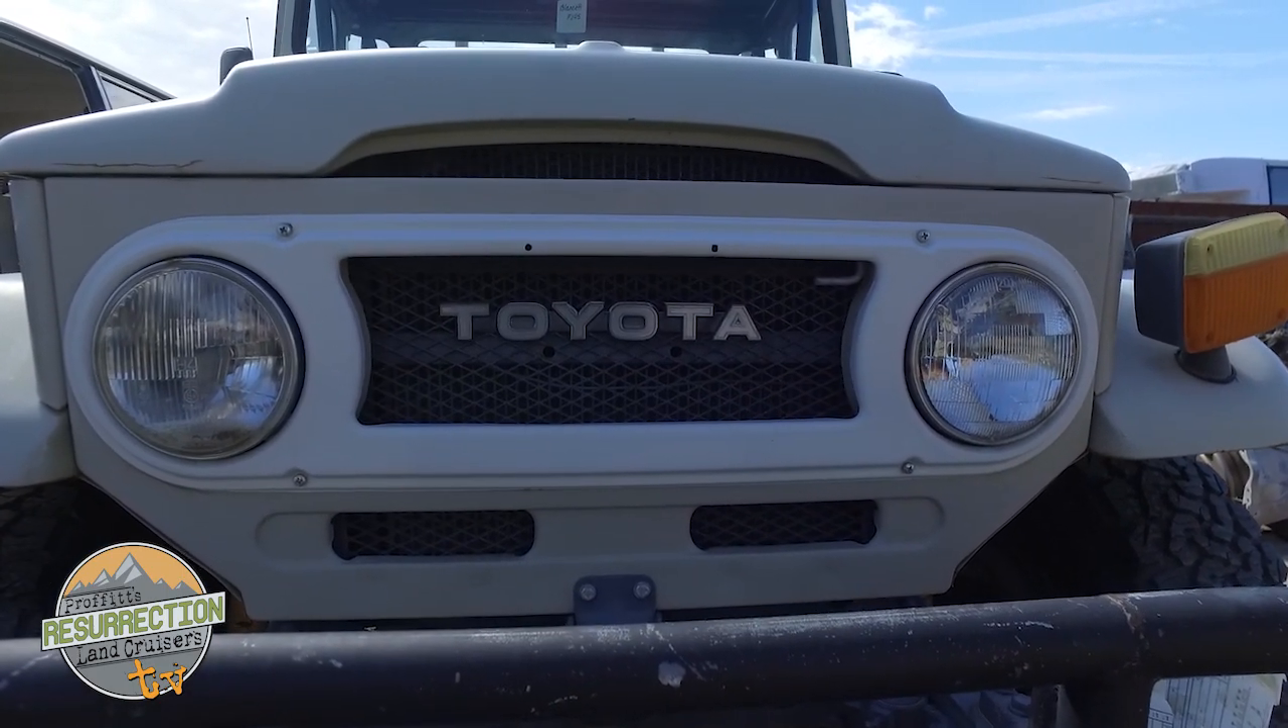This thicker part of the bezel goes on top and i can prove it from right here in front you can see that this toyota logo is not centered if this was flipped upside down this would be equidistant from the top and the bottom giving it a much better visual appearance and the iconic classic landcruiser look.